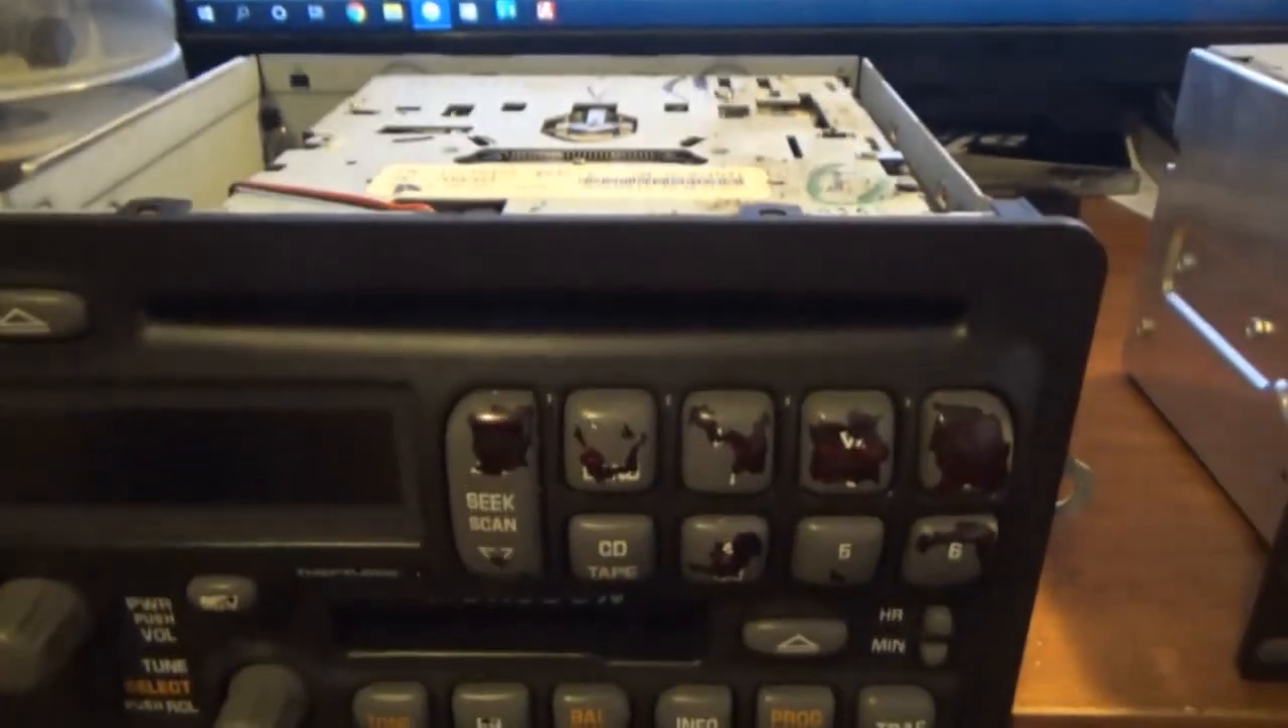I have, uh, this stereo from the Grand Am in here. Um, the top is still off from the last time that we looked at it.